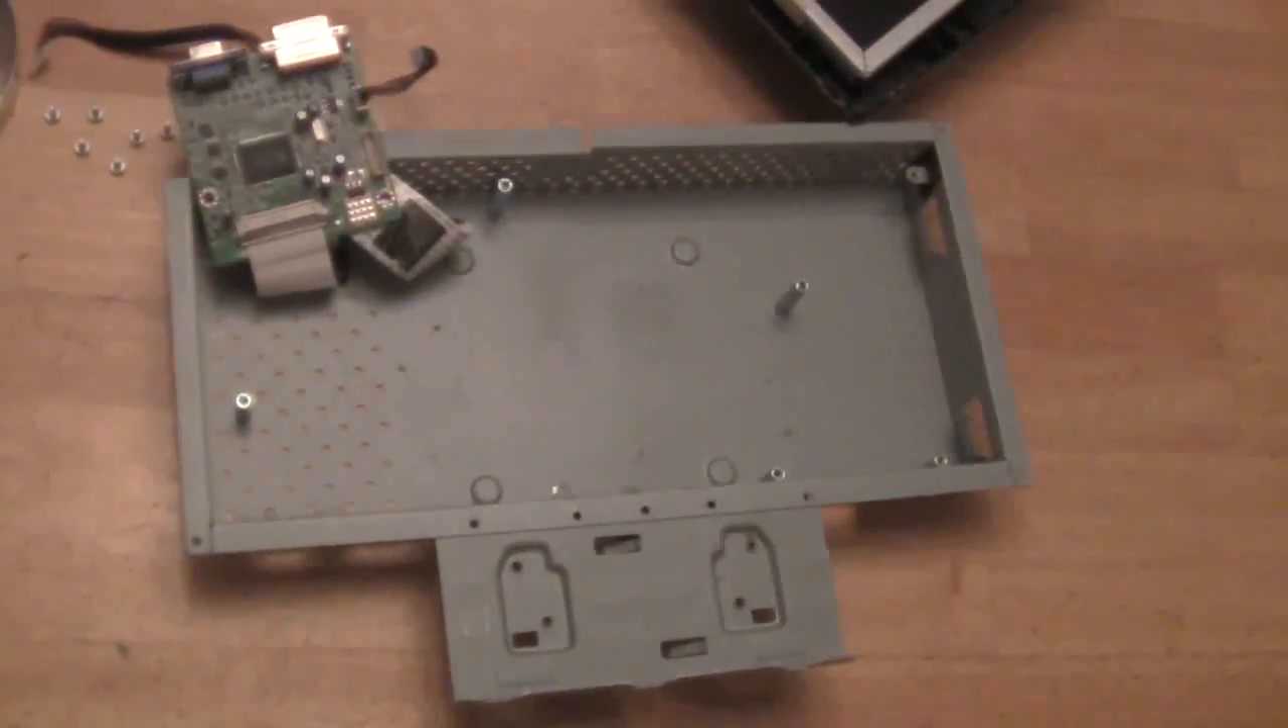All right so I've got that board out and given a good close looking at and these these capacitors all look really good.